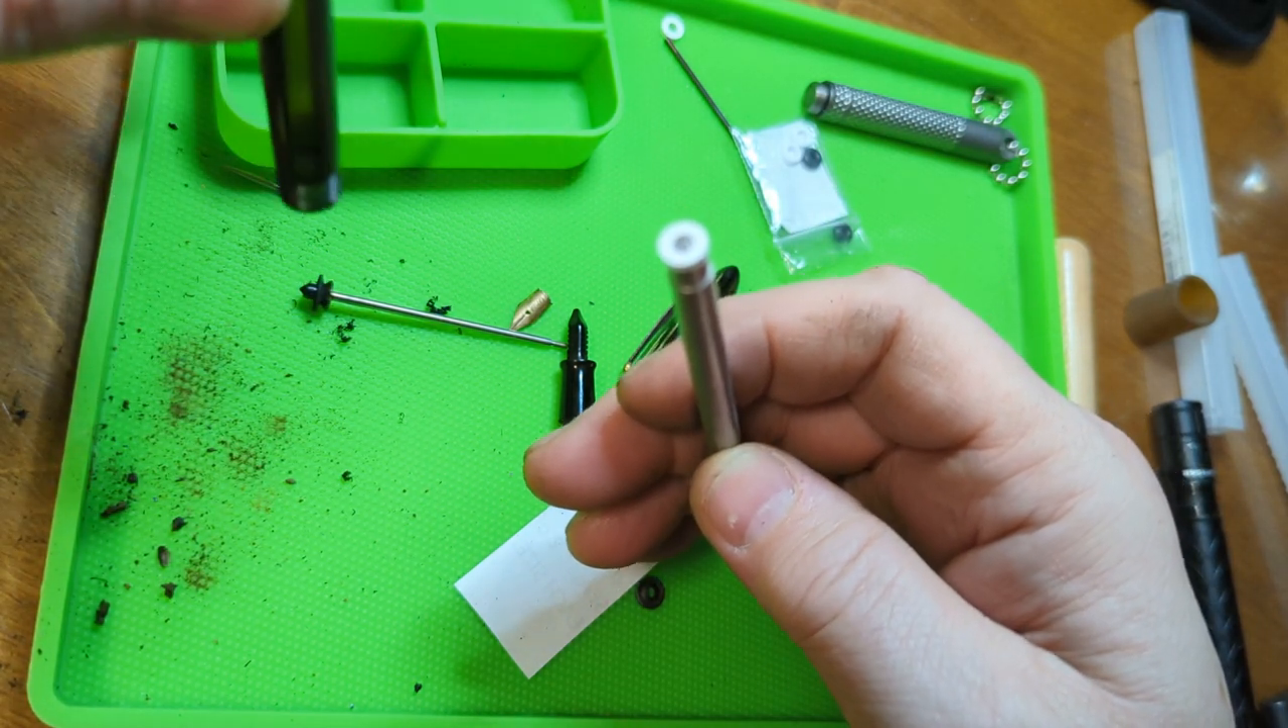And you fit the little plastic washer on there. And it fits on there perfectly.